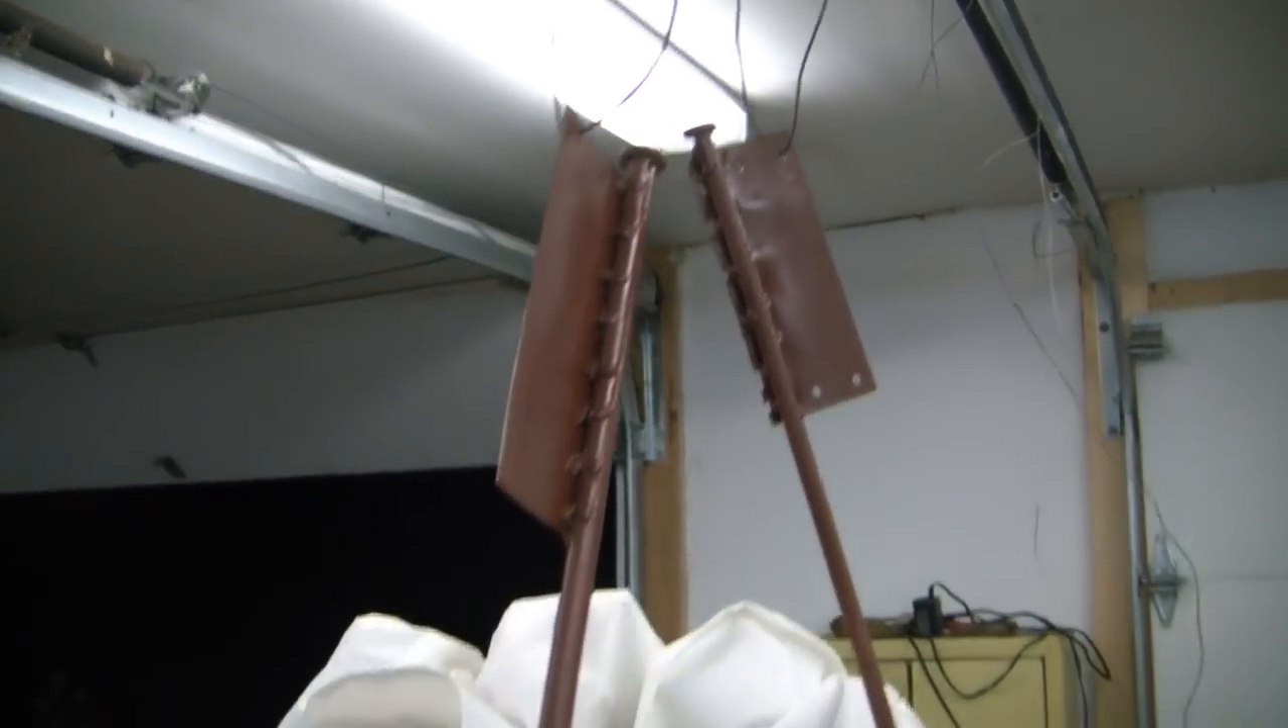We have the spikes welded onto the plates uh they're hanging and drying we just prime them with a uh the brown primer paint.